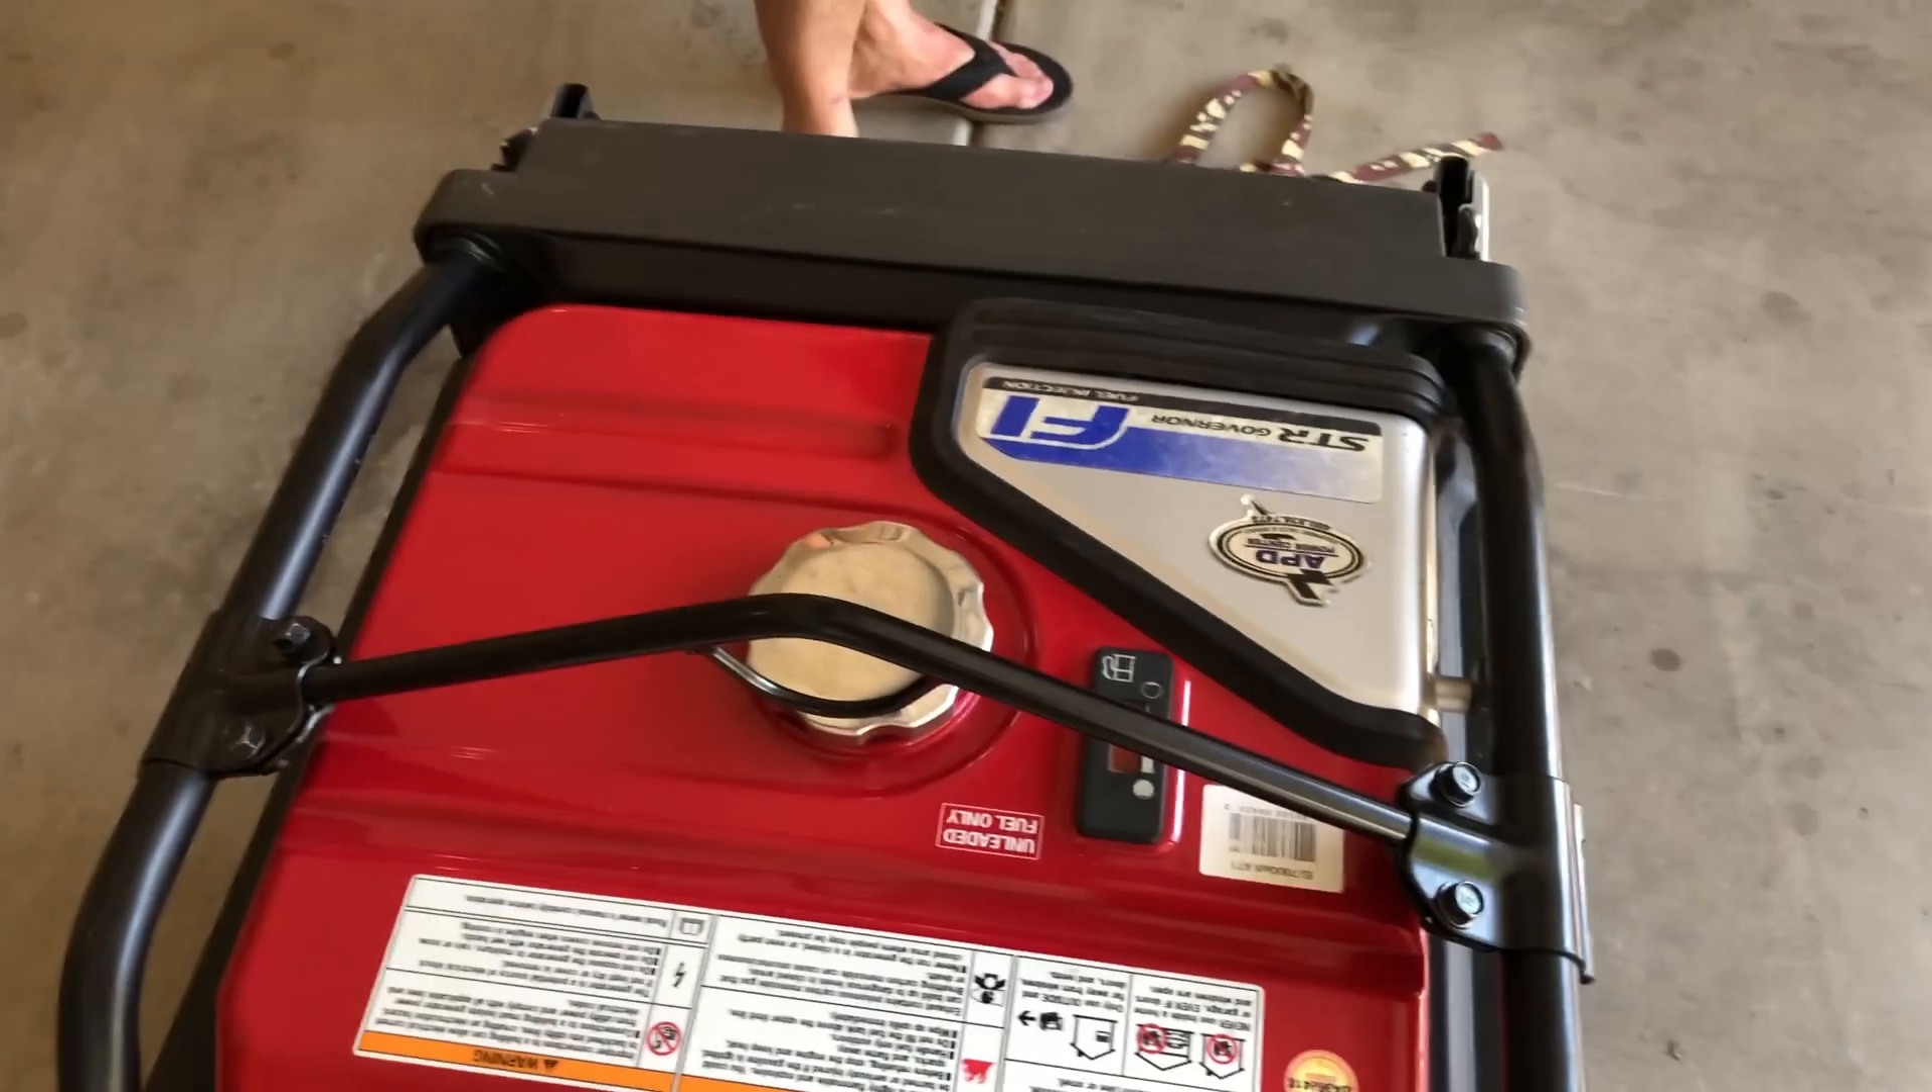Through the magic of YouTube, the fuel cover is restored.